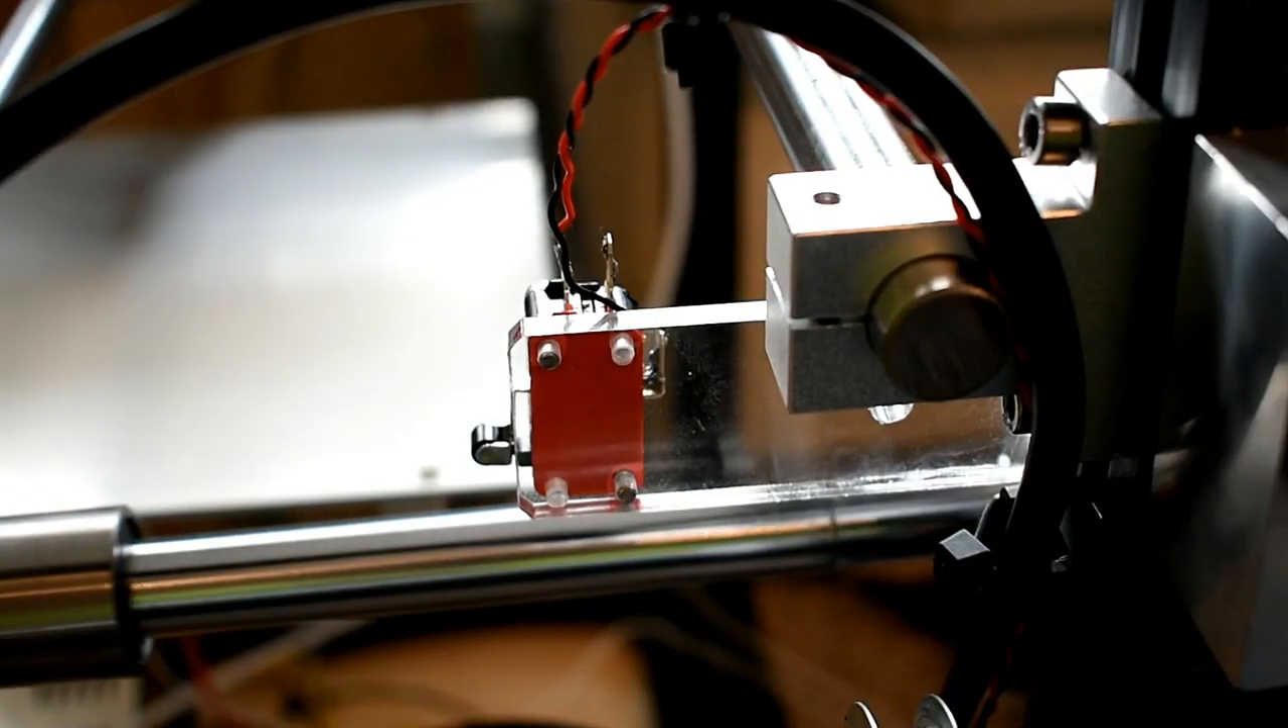I also installed my limit switches on these acrylic brackets.